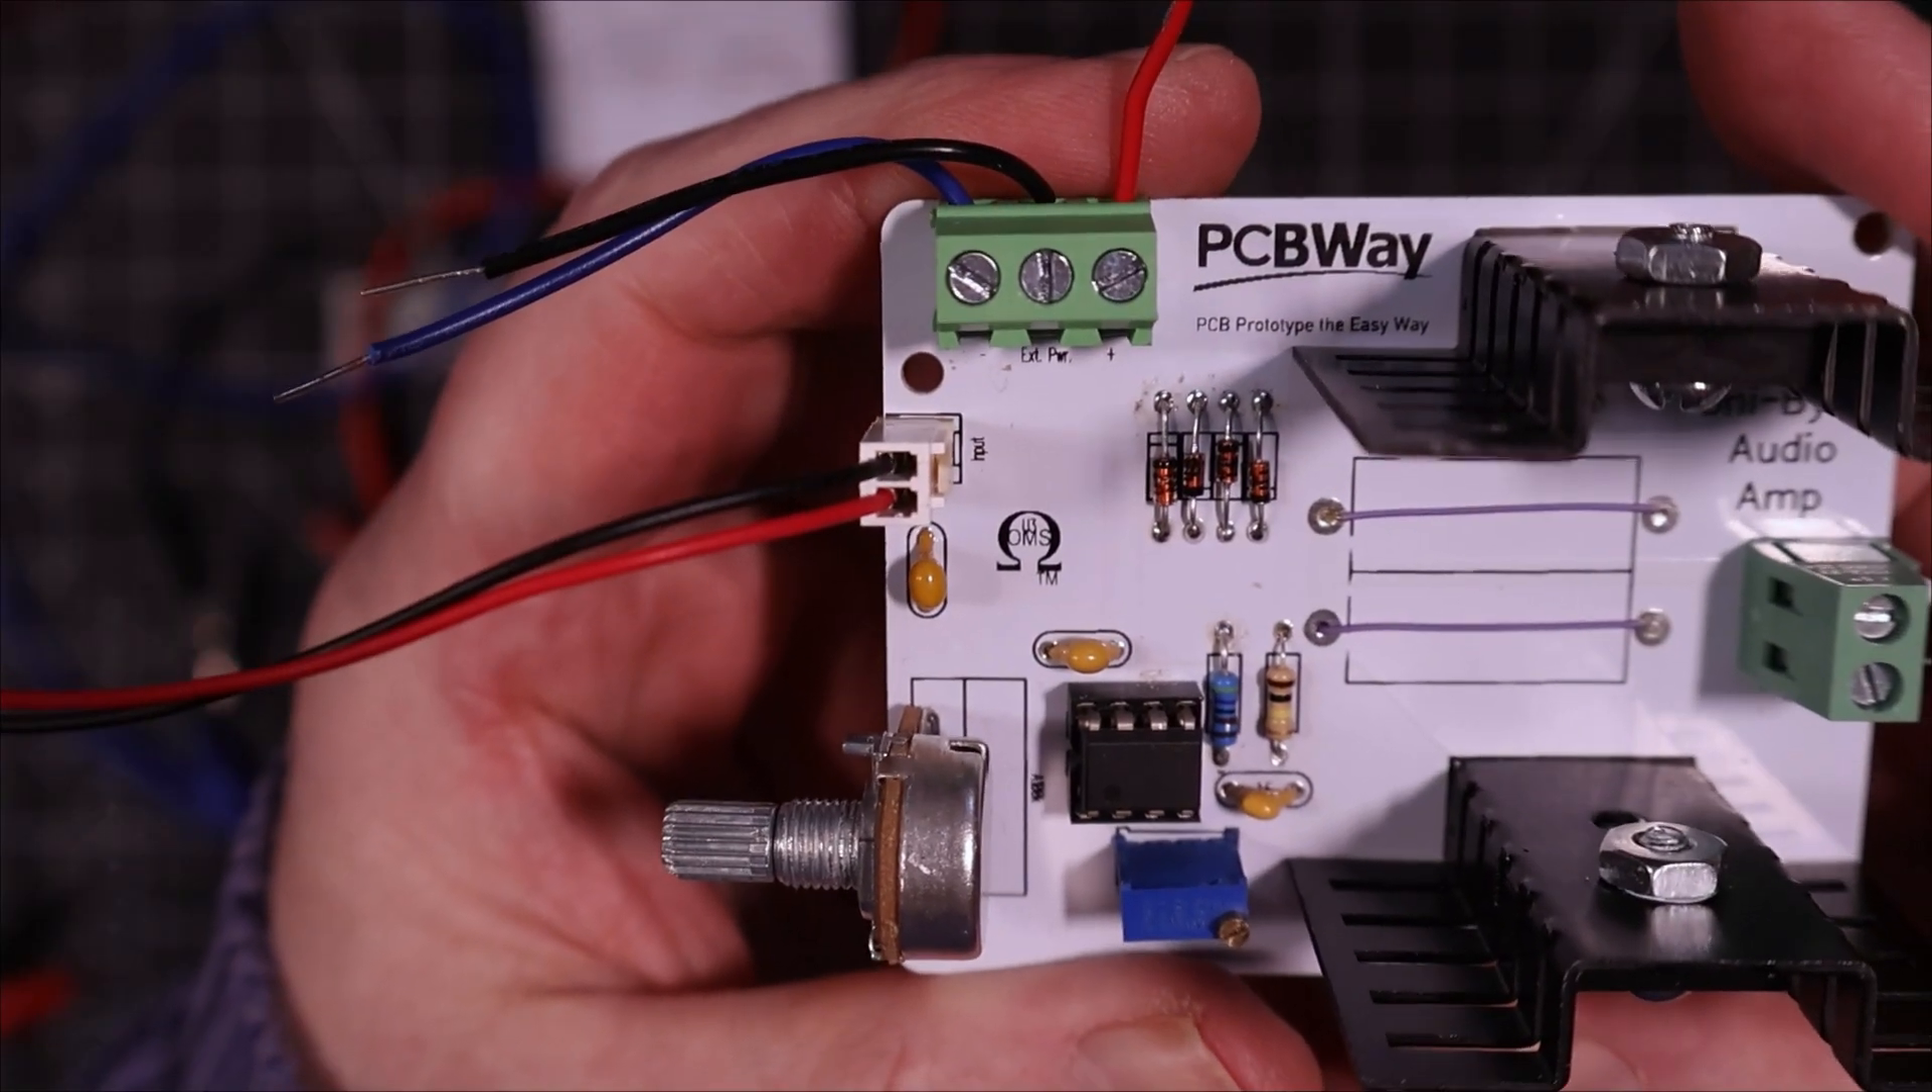Now you can see in there we've got all four diodes in.